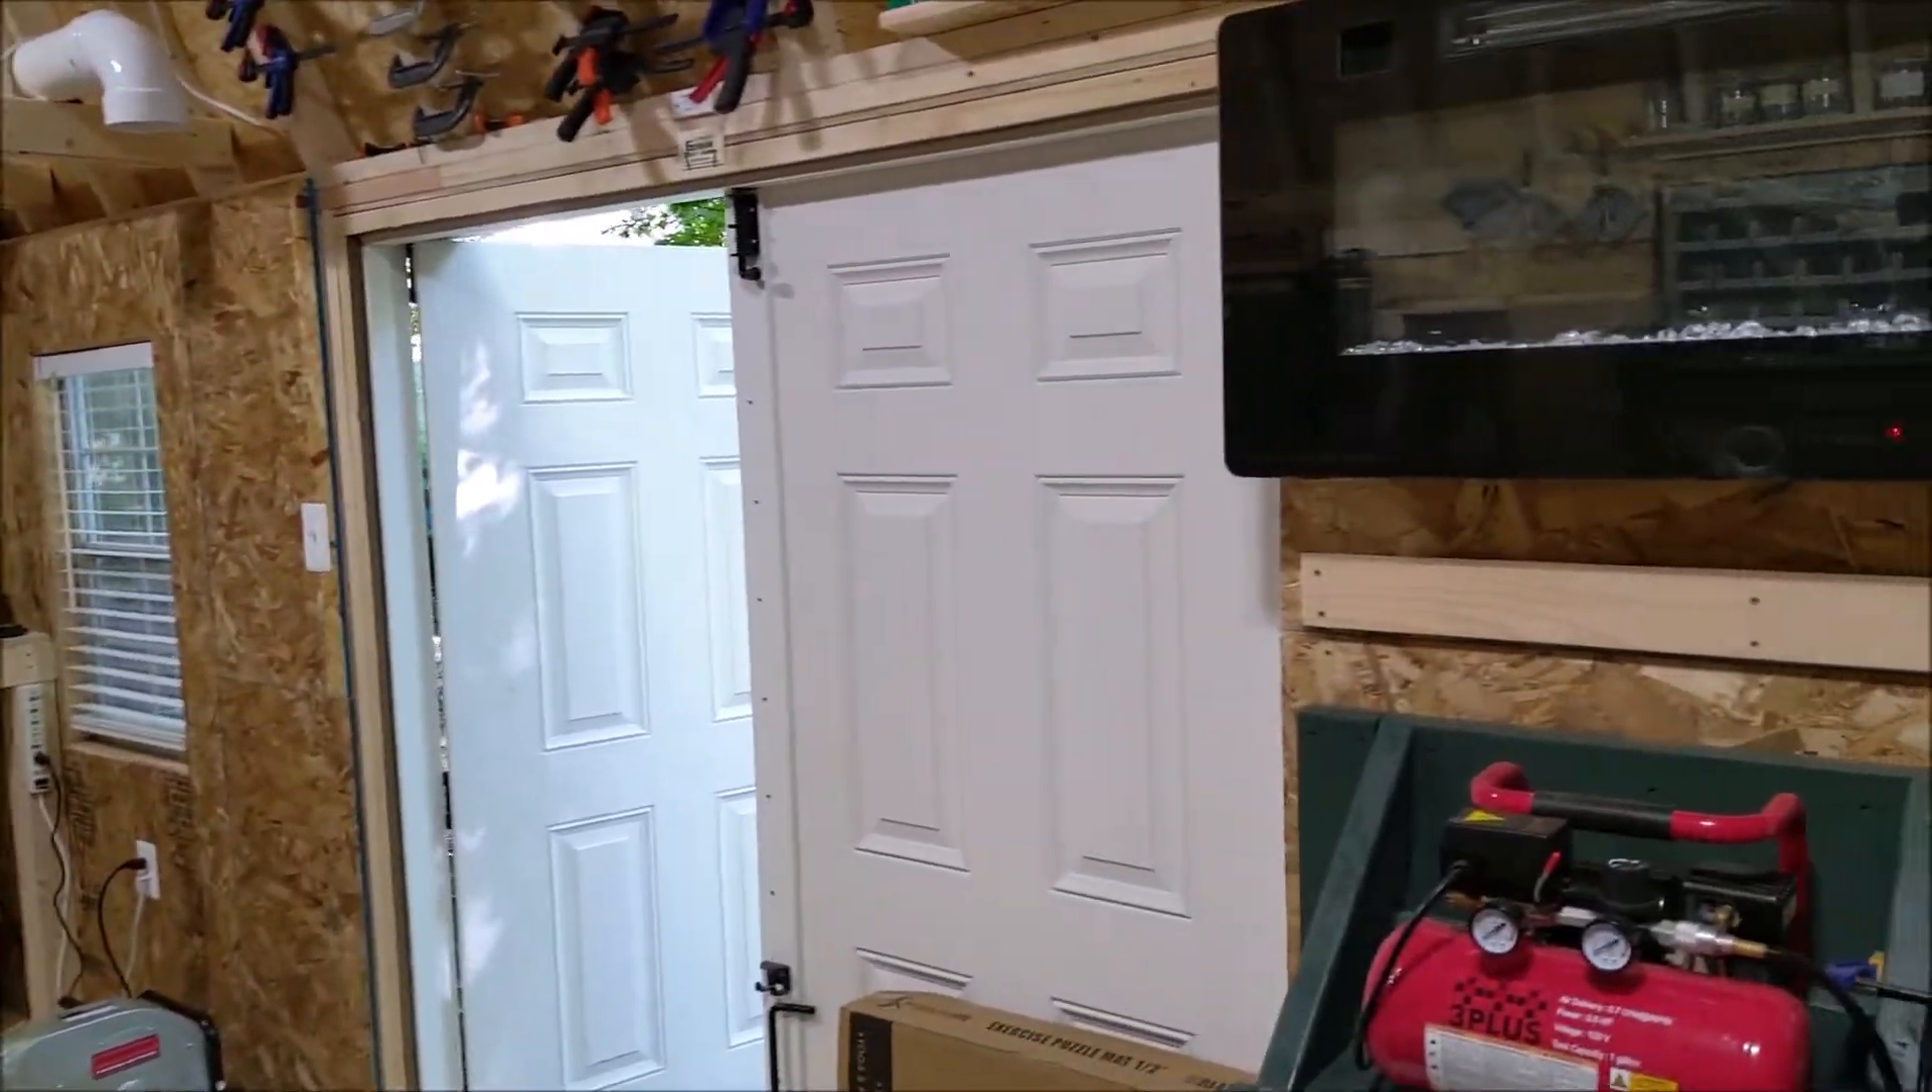Got the OSB board up on those walls so we're fully enclosed here as far as the OSB board goes.